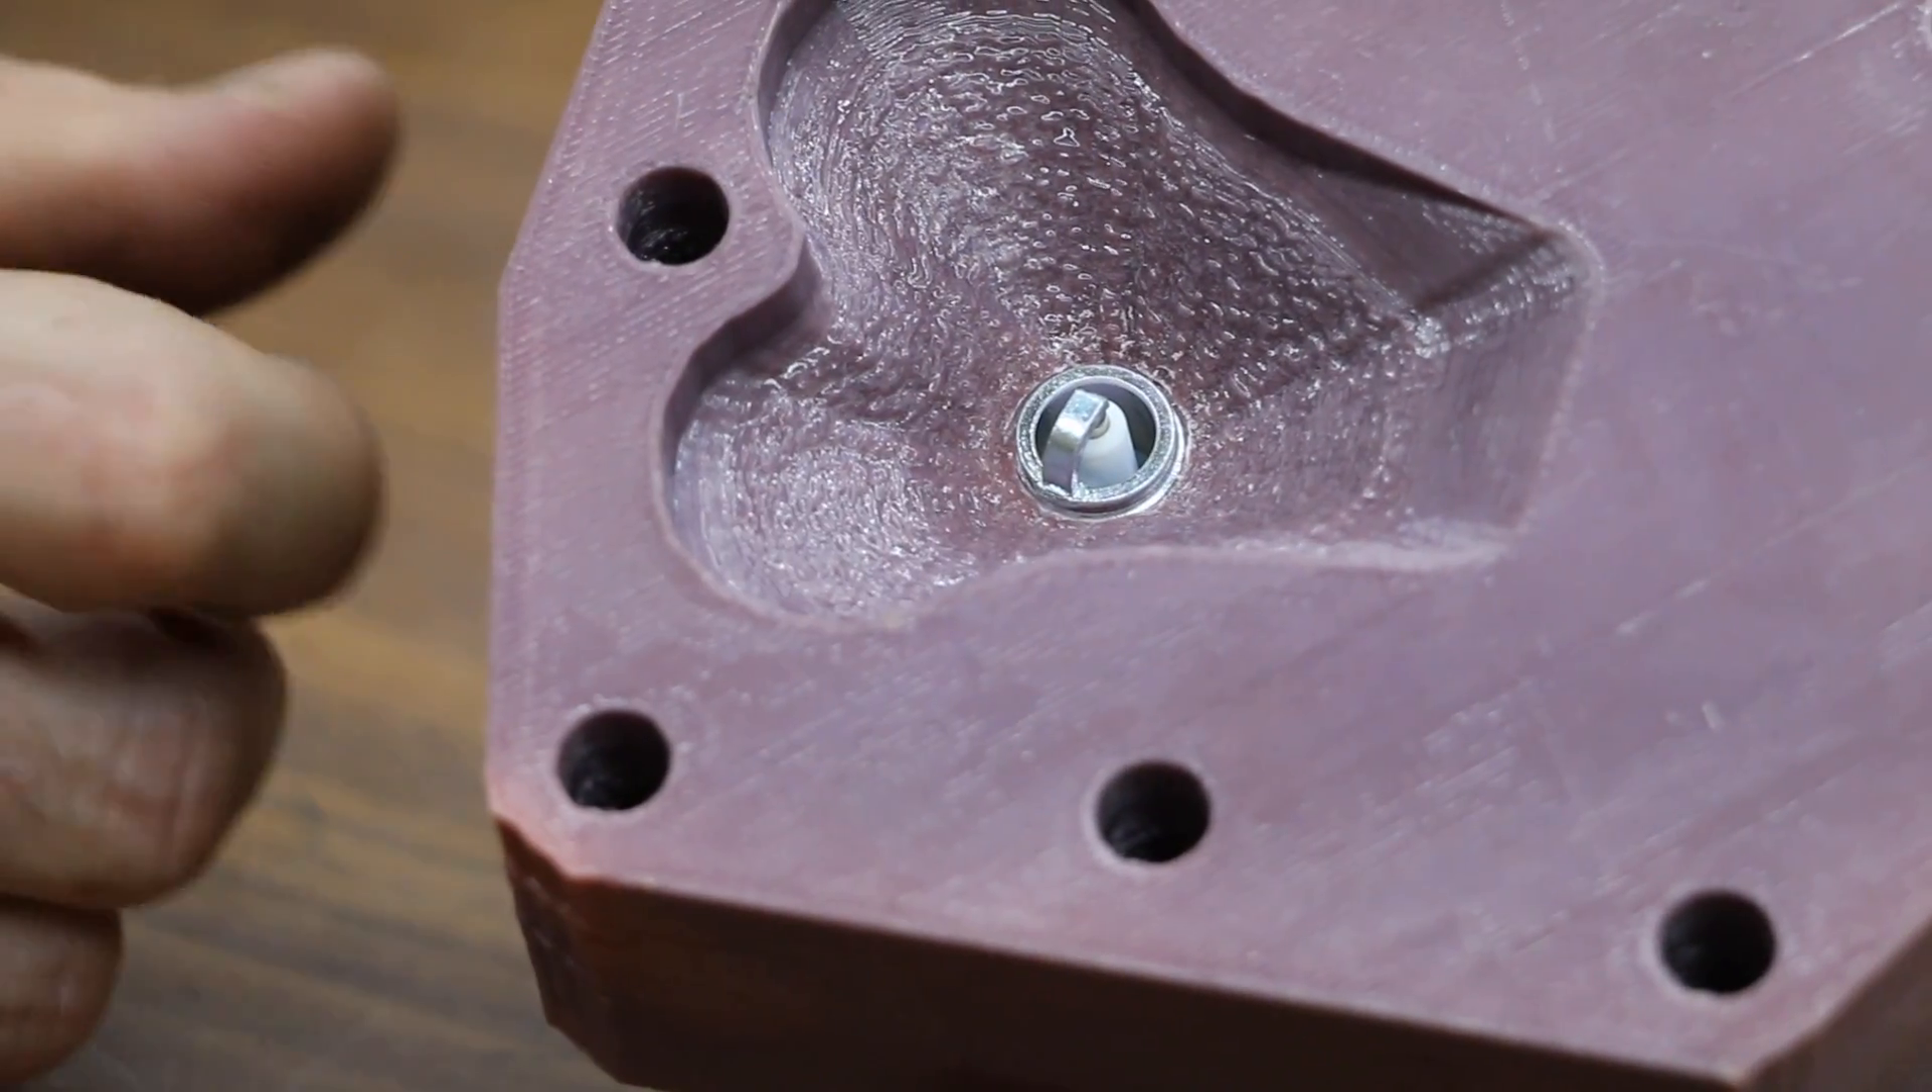This spark plug worked really nicely with this cylinder head. You can see the tip is sticking out.